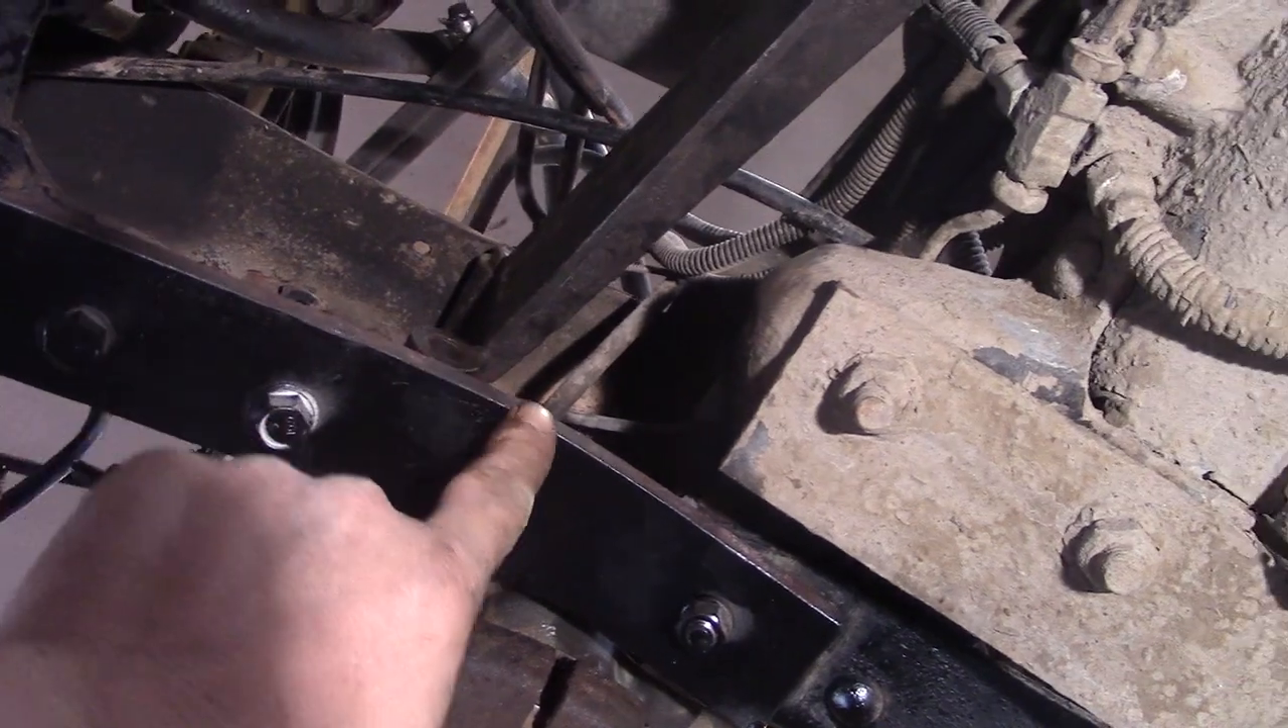Oh, by the way, we also installed this 3-8 piece of strap here on the bottom of our frame flange to strengthen the rippled area.